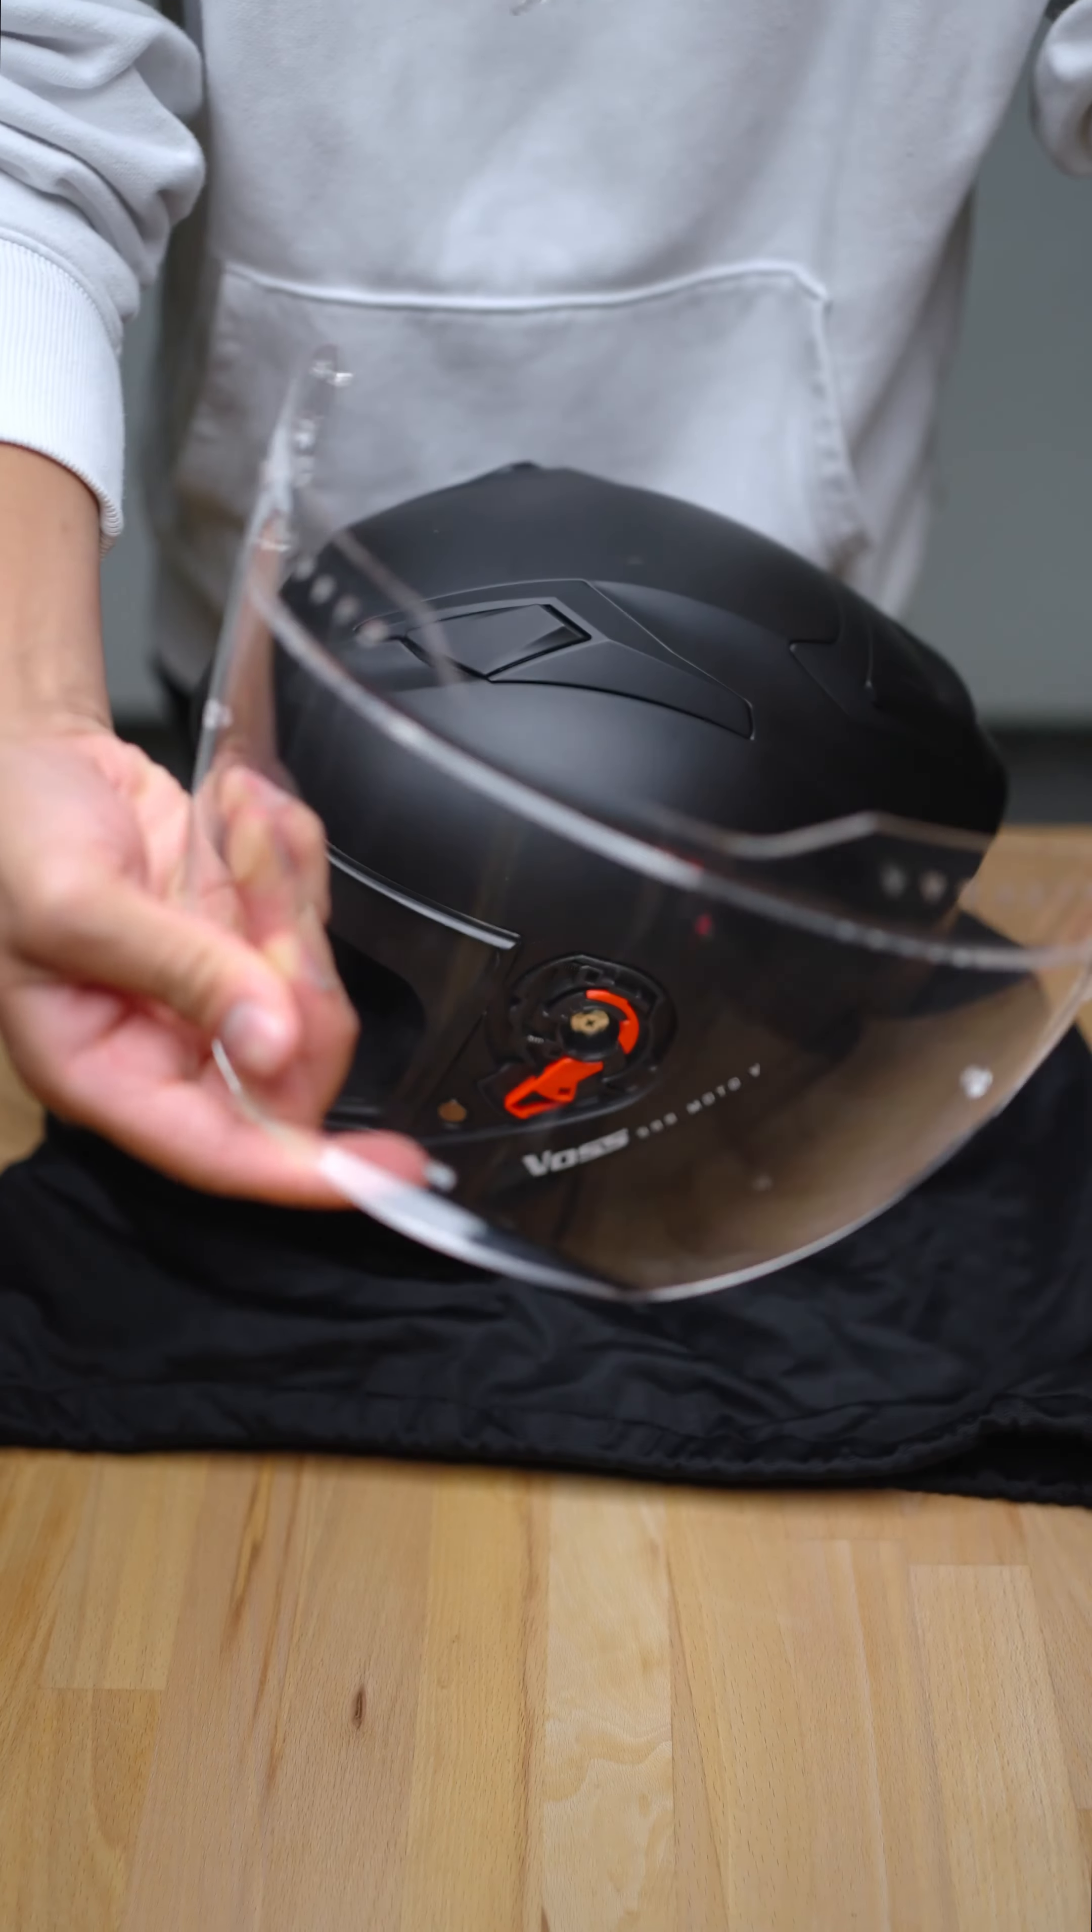Here's your face shield. It came right off.